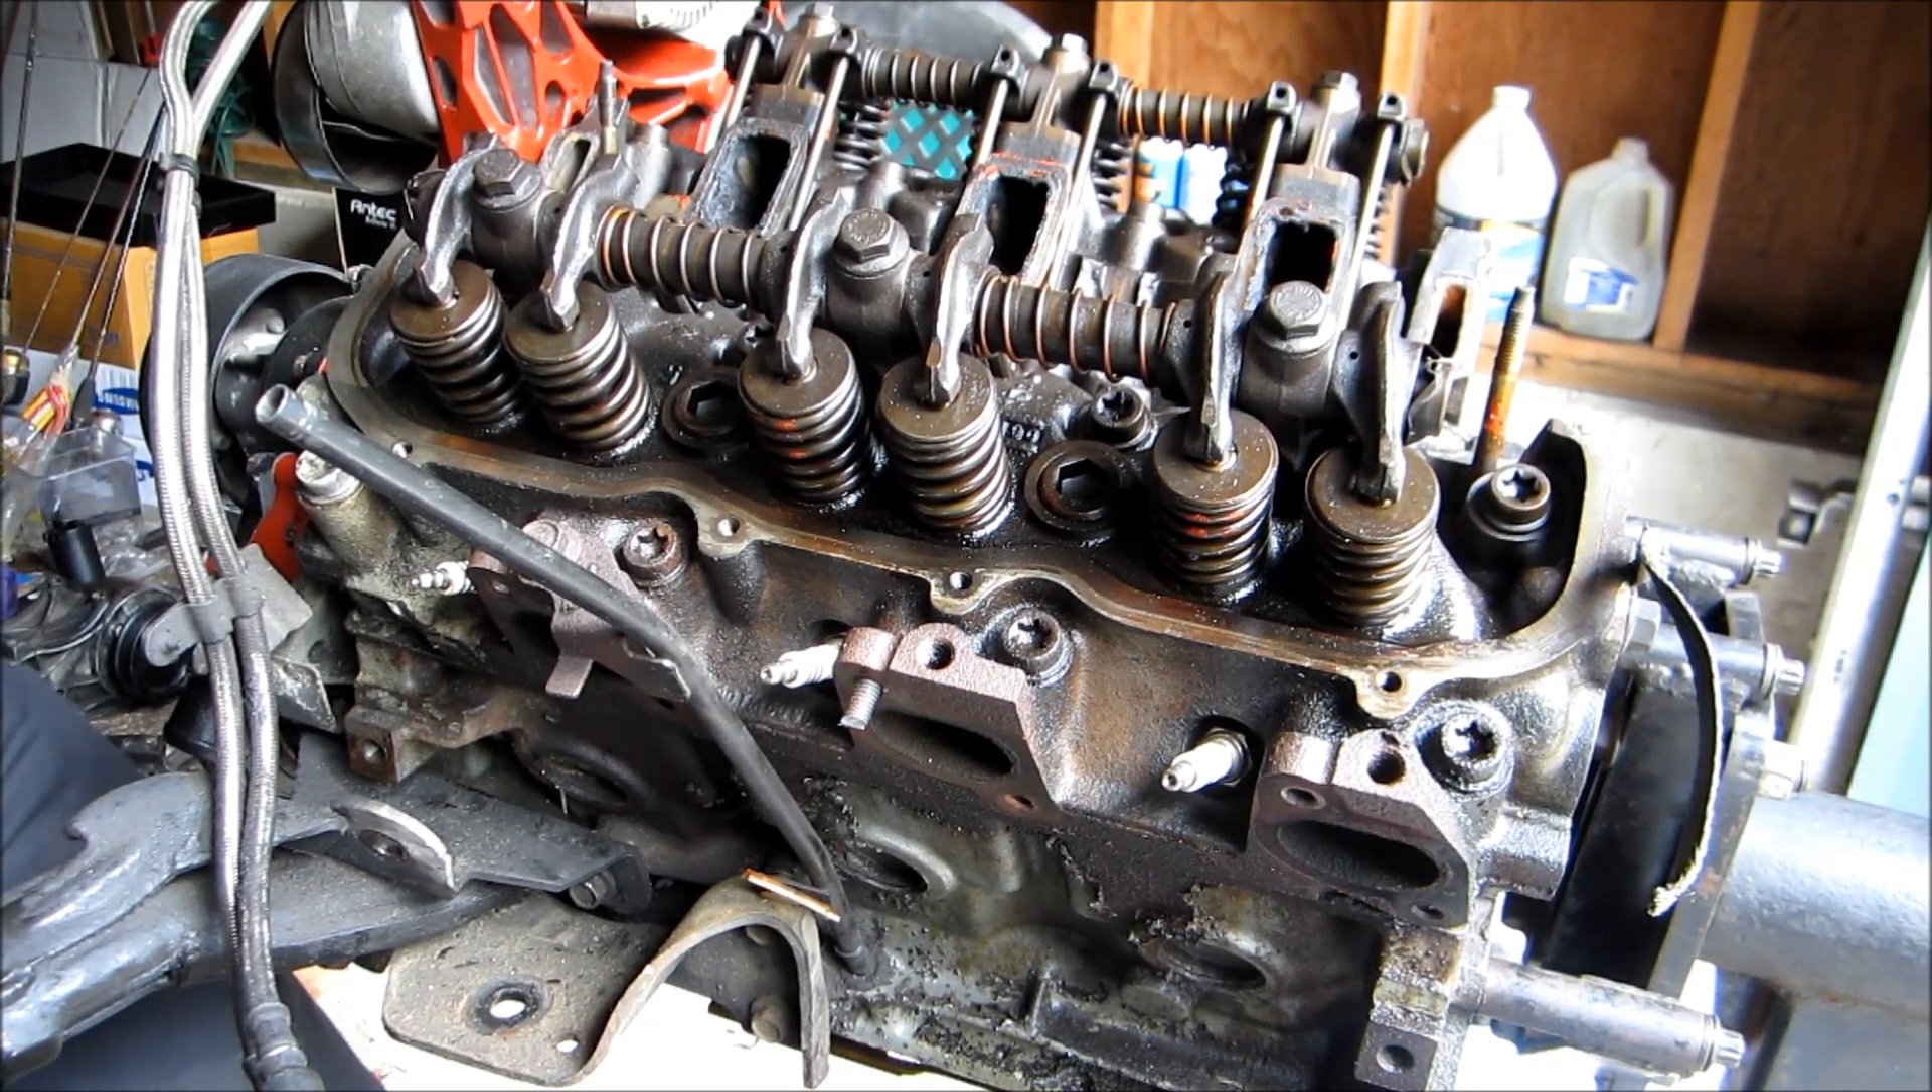We have just the cylinder heads left to take off.